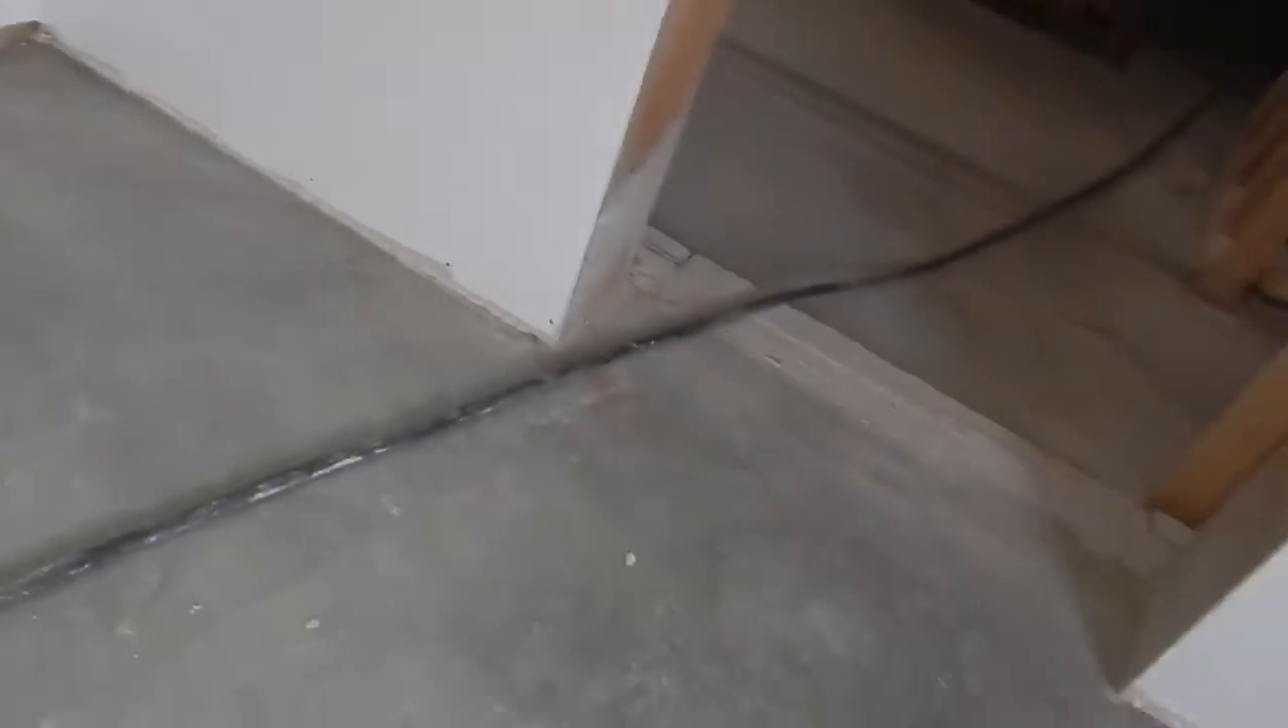And the baseboards are not complete down here either. Or in the rest of the hallway either.